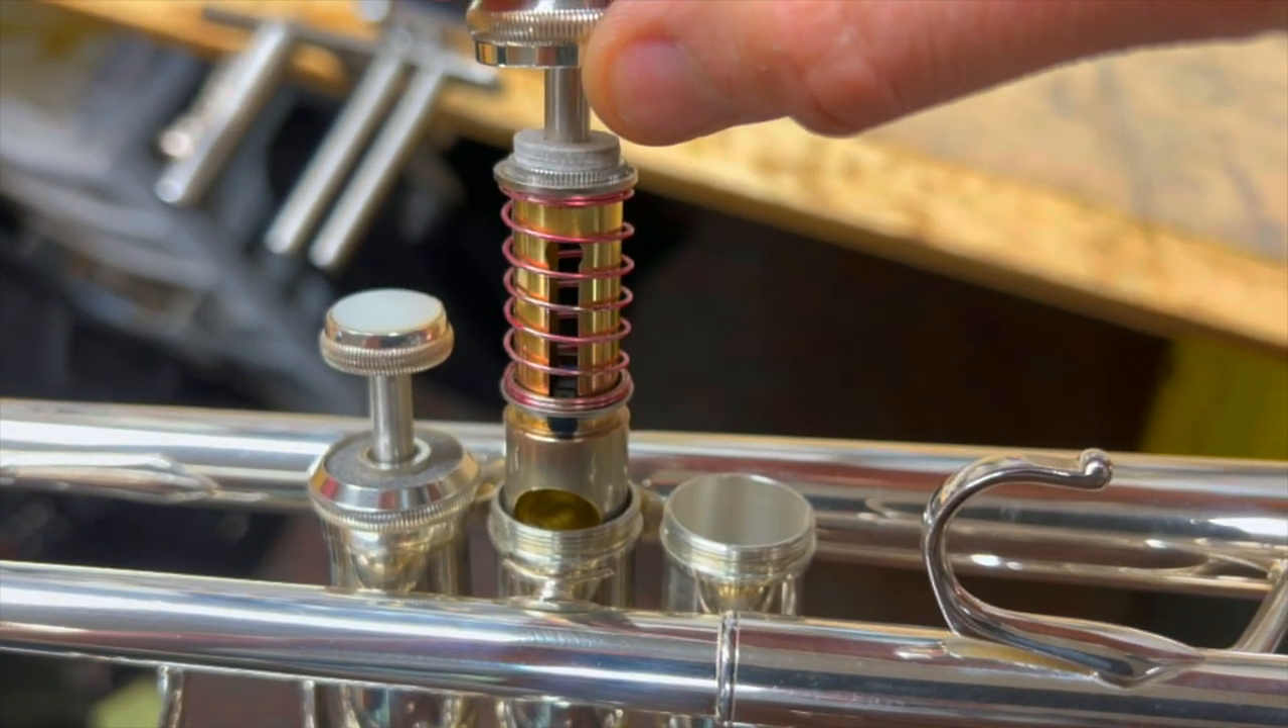The spring is on the outside now.